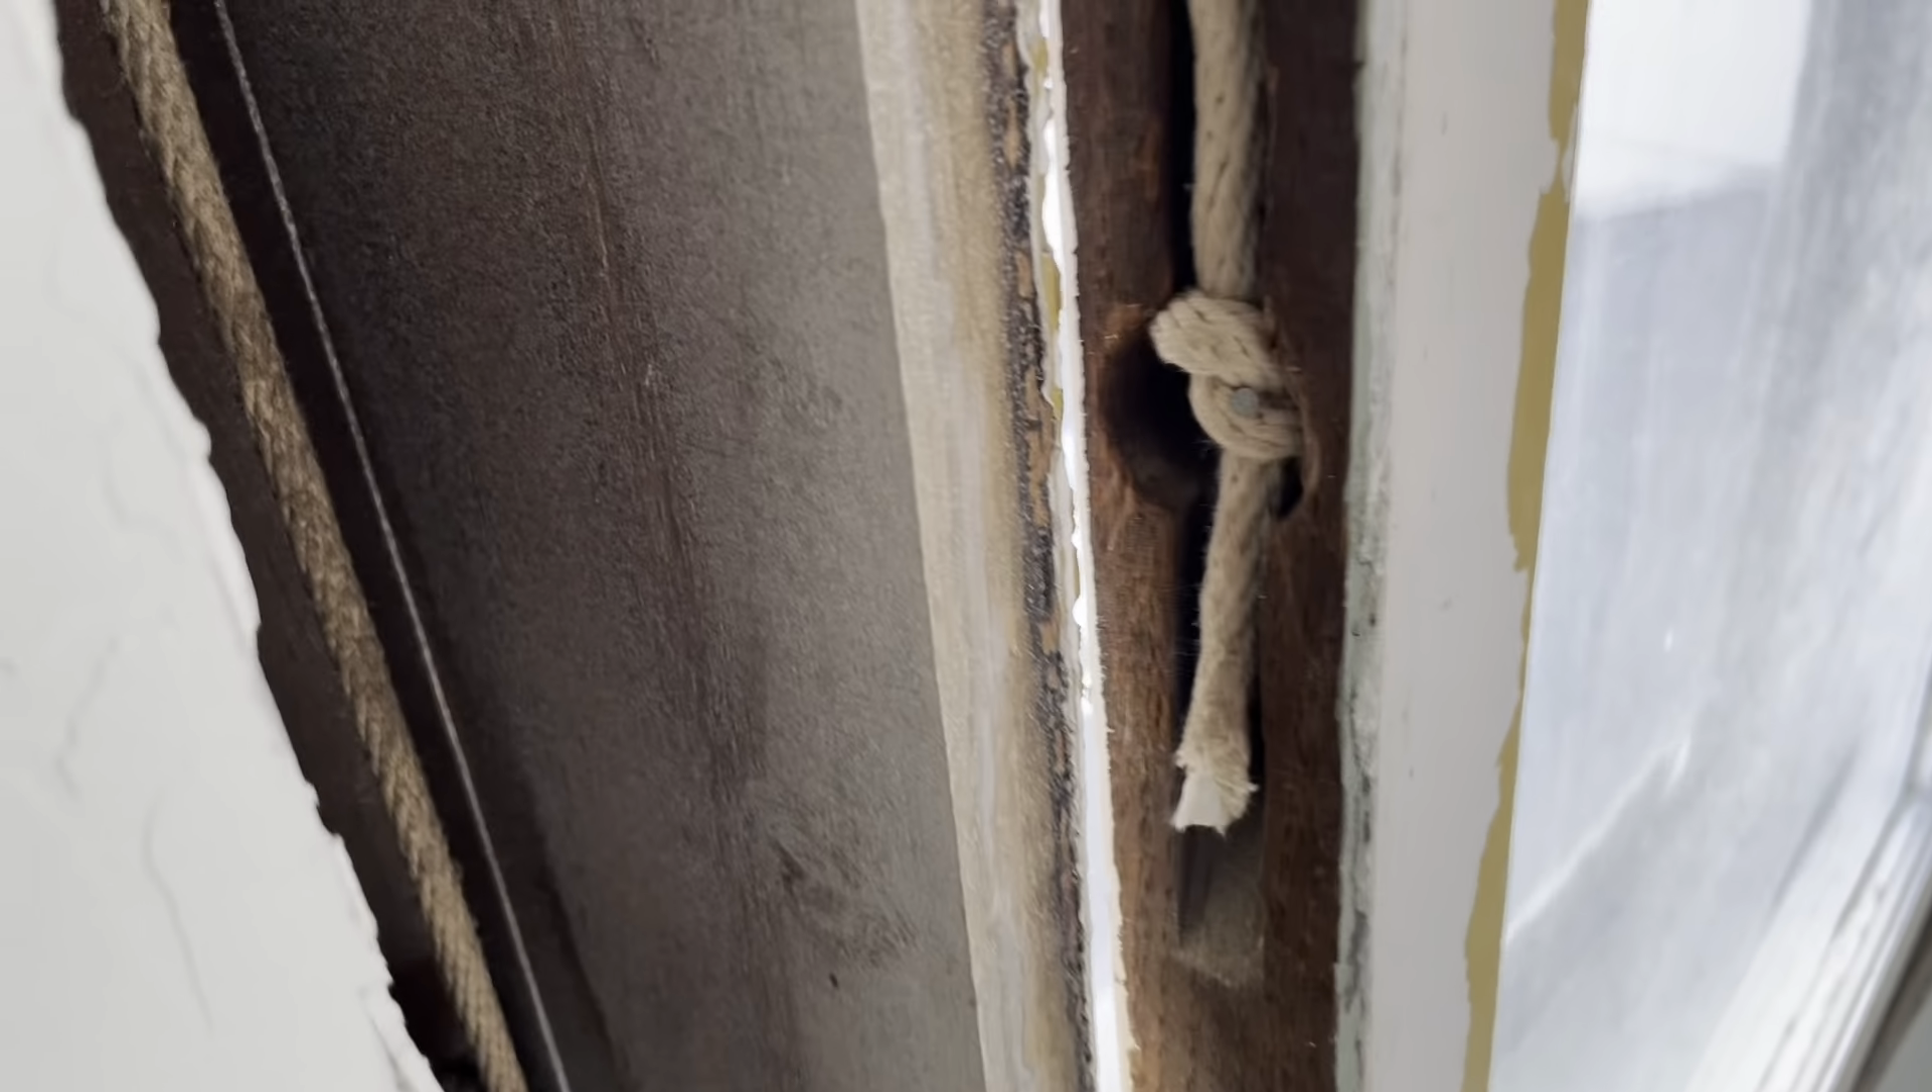I've got the knot in the hole.